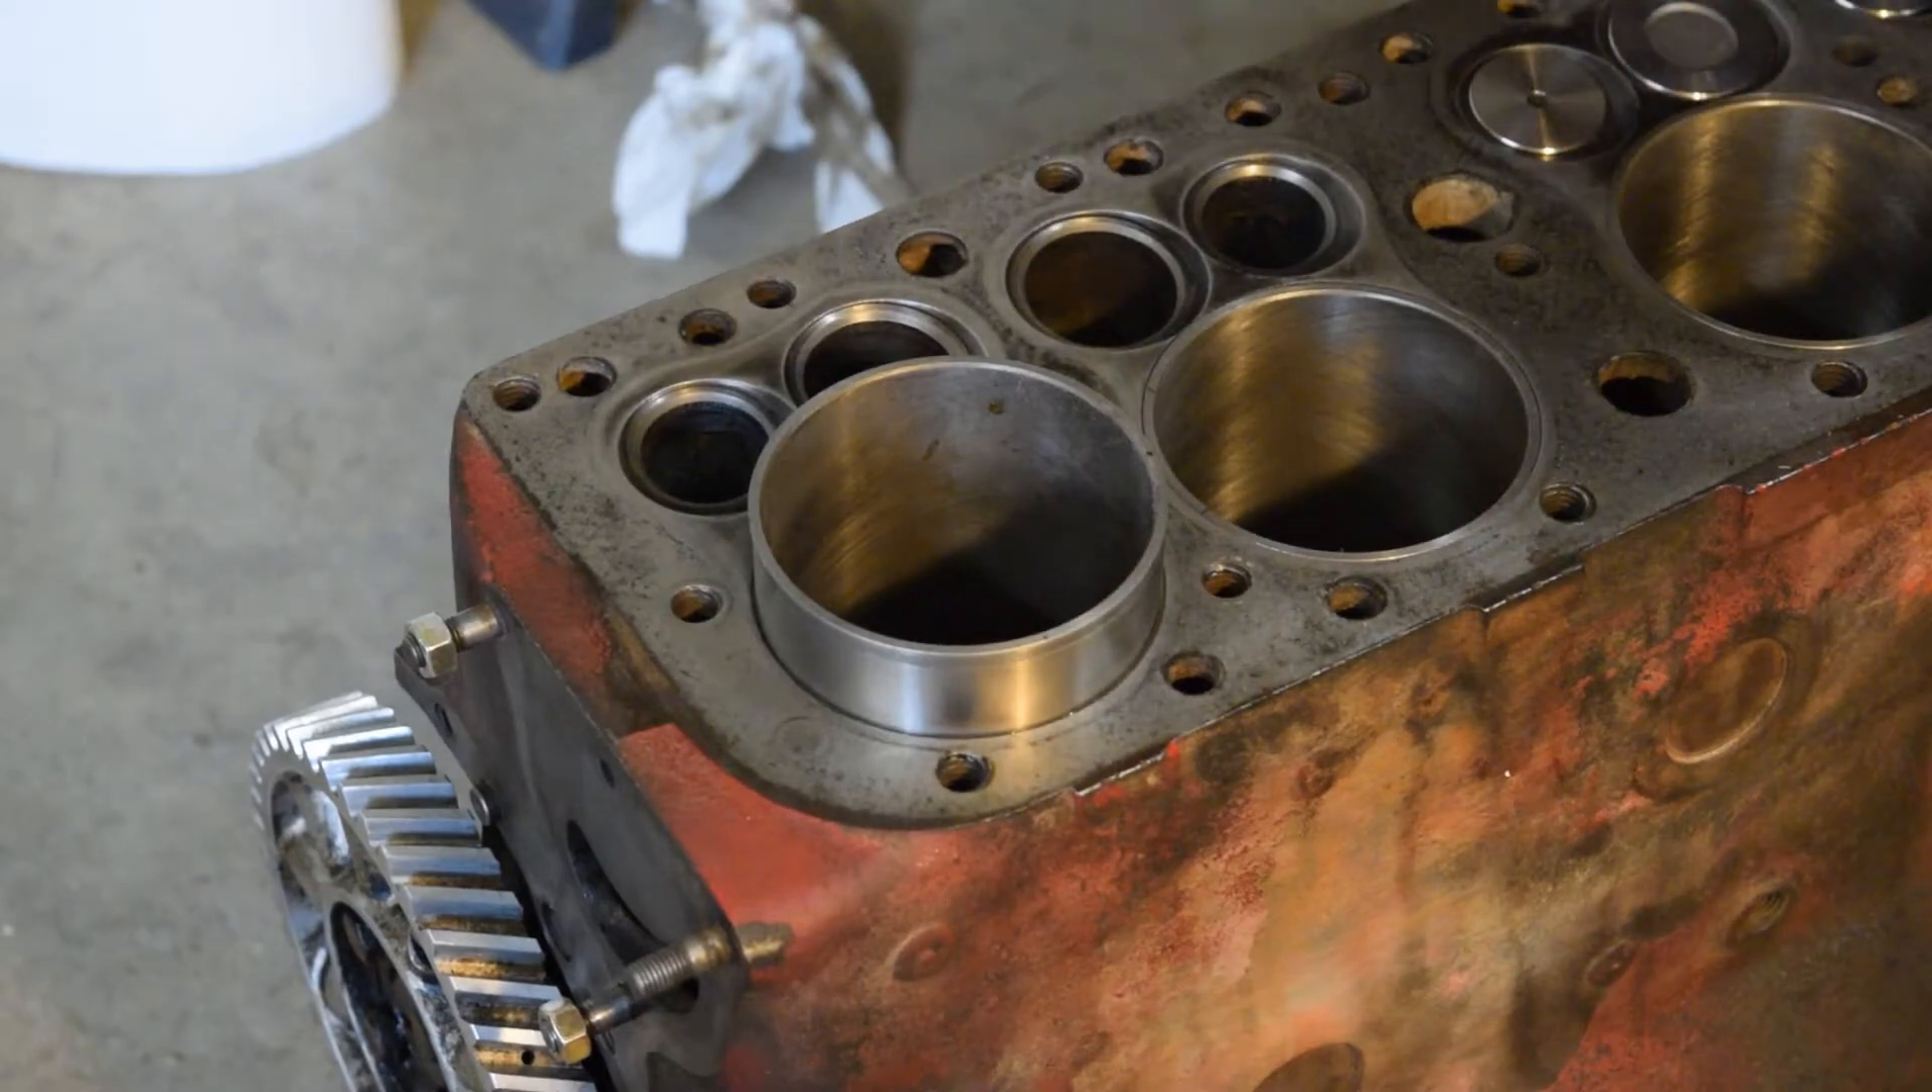We've got this neck sleeve almost all the way in.